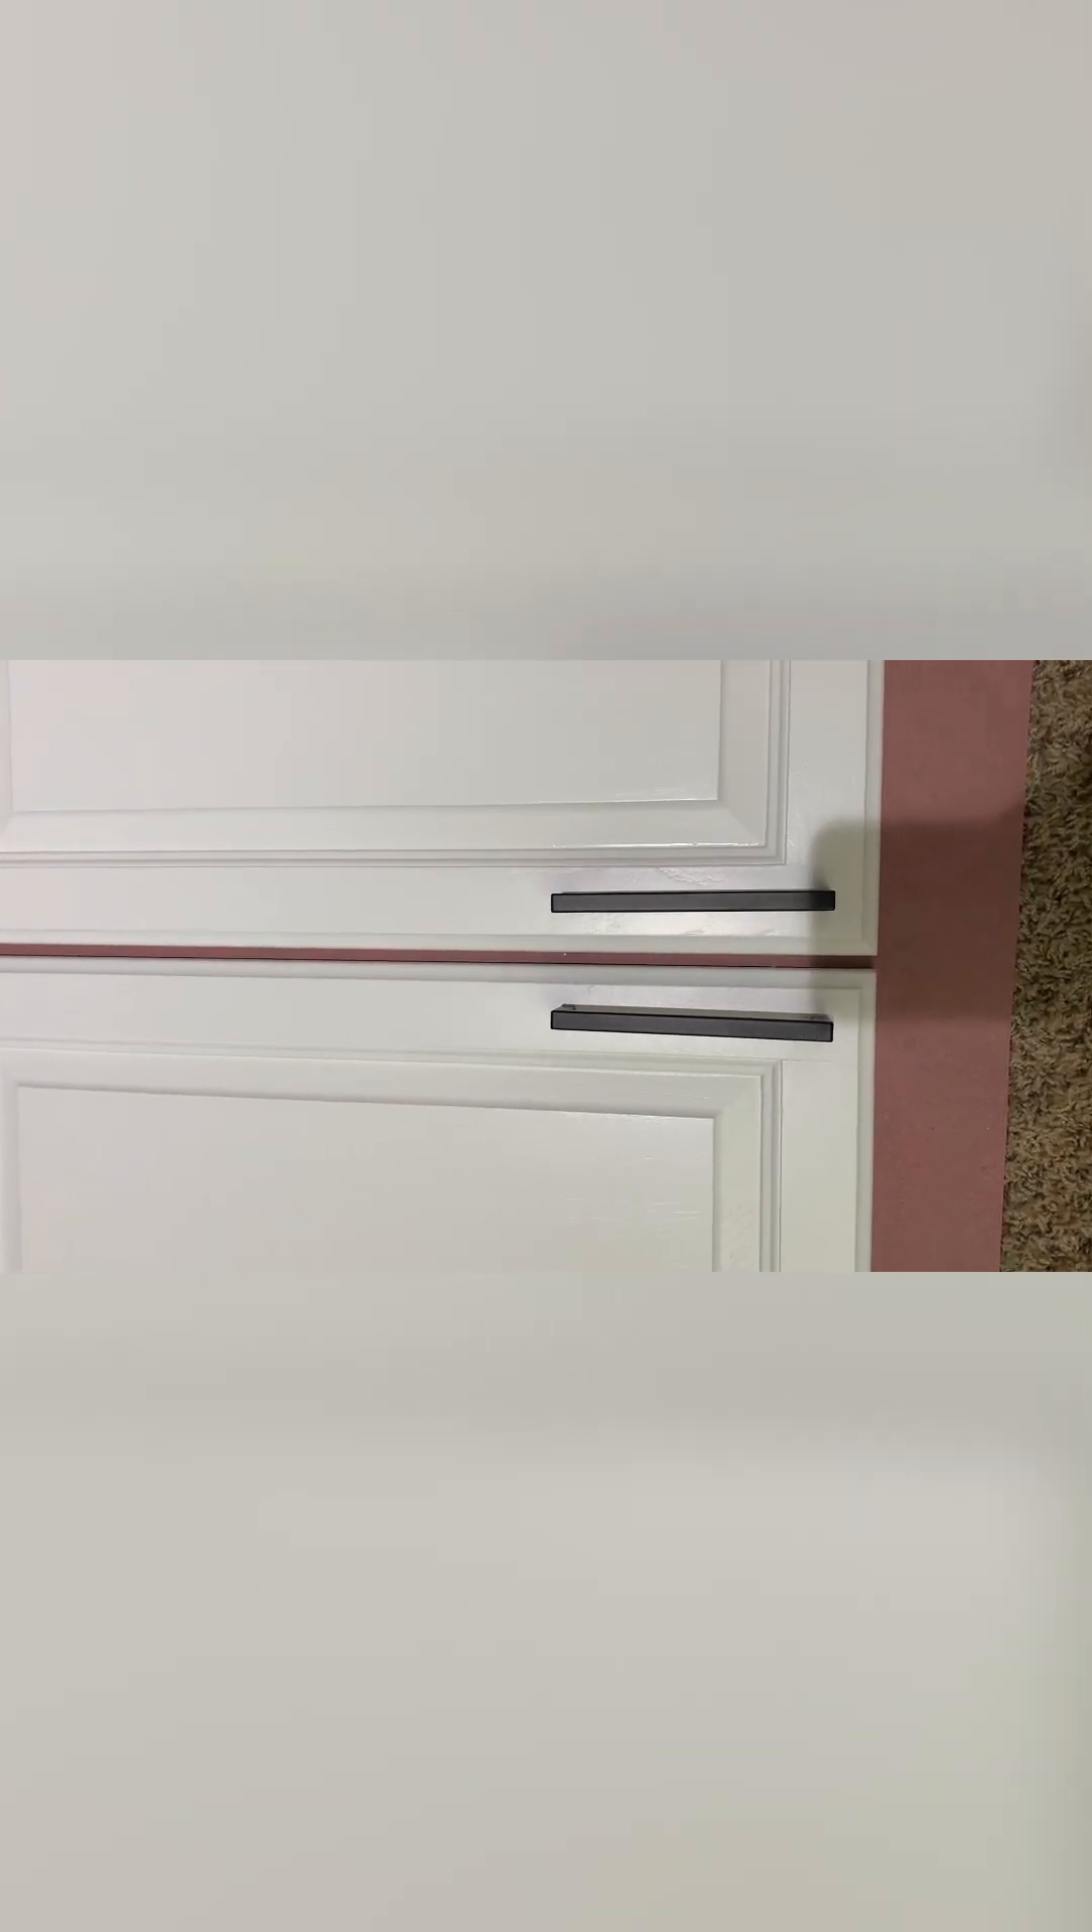So here are my doors and I did put the cabinet hardware in there for for you to see that it does line up perfectly.